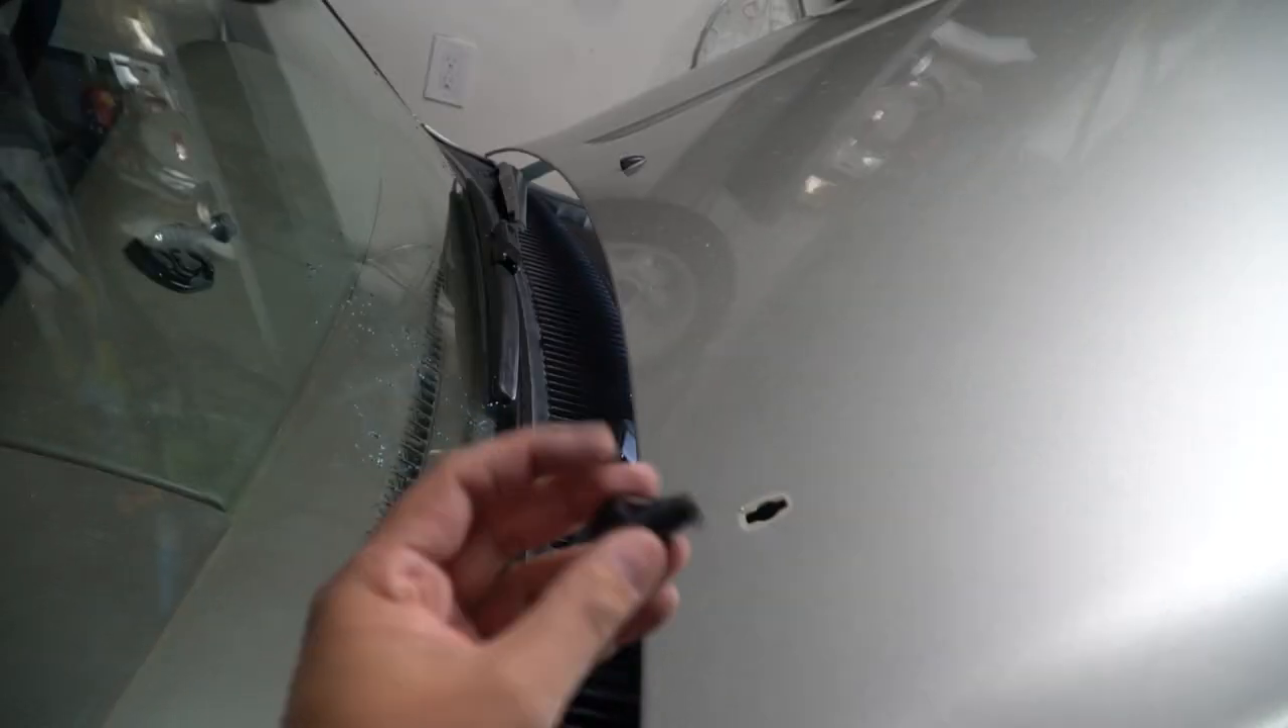Here's the top of the hood without the nozzle in and we're going to clean that a little bit and then we're going to place the new nozzle in where the factory one went.